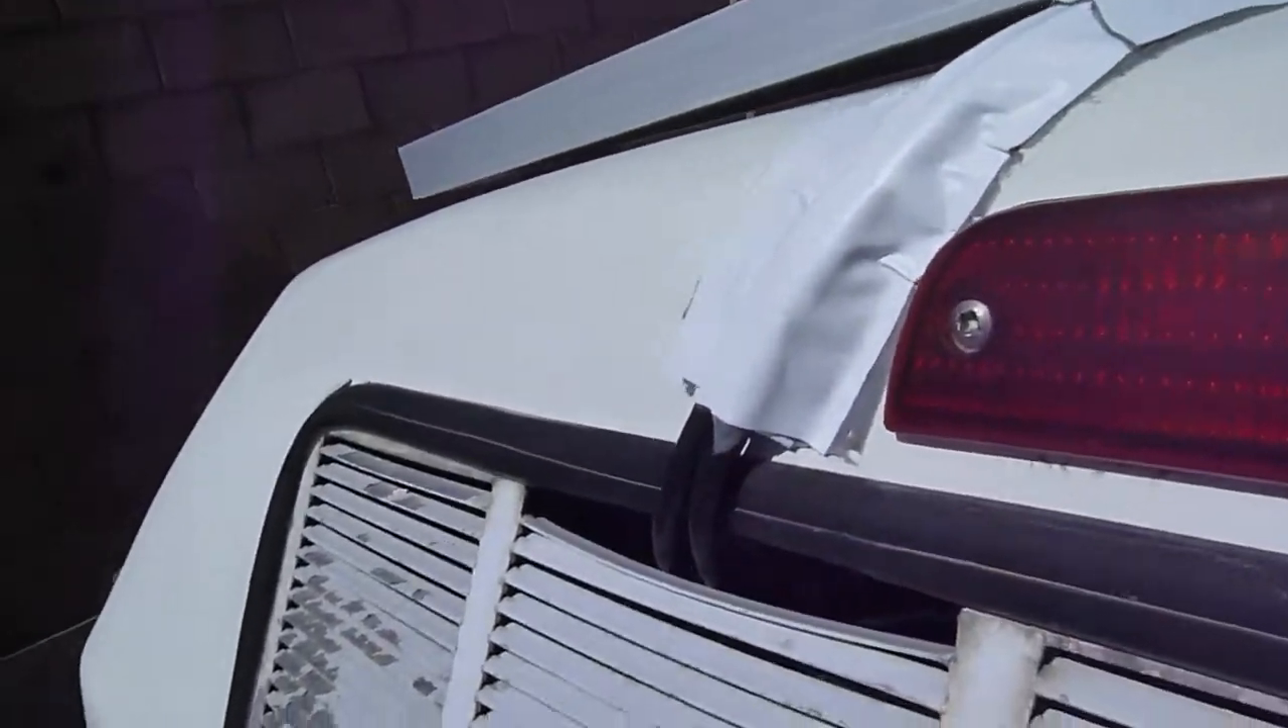Alright, as part of the last touches, I just taped up these cables with some more Eterna Bond.